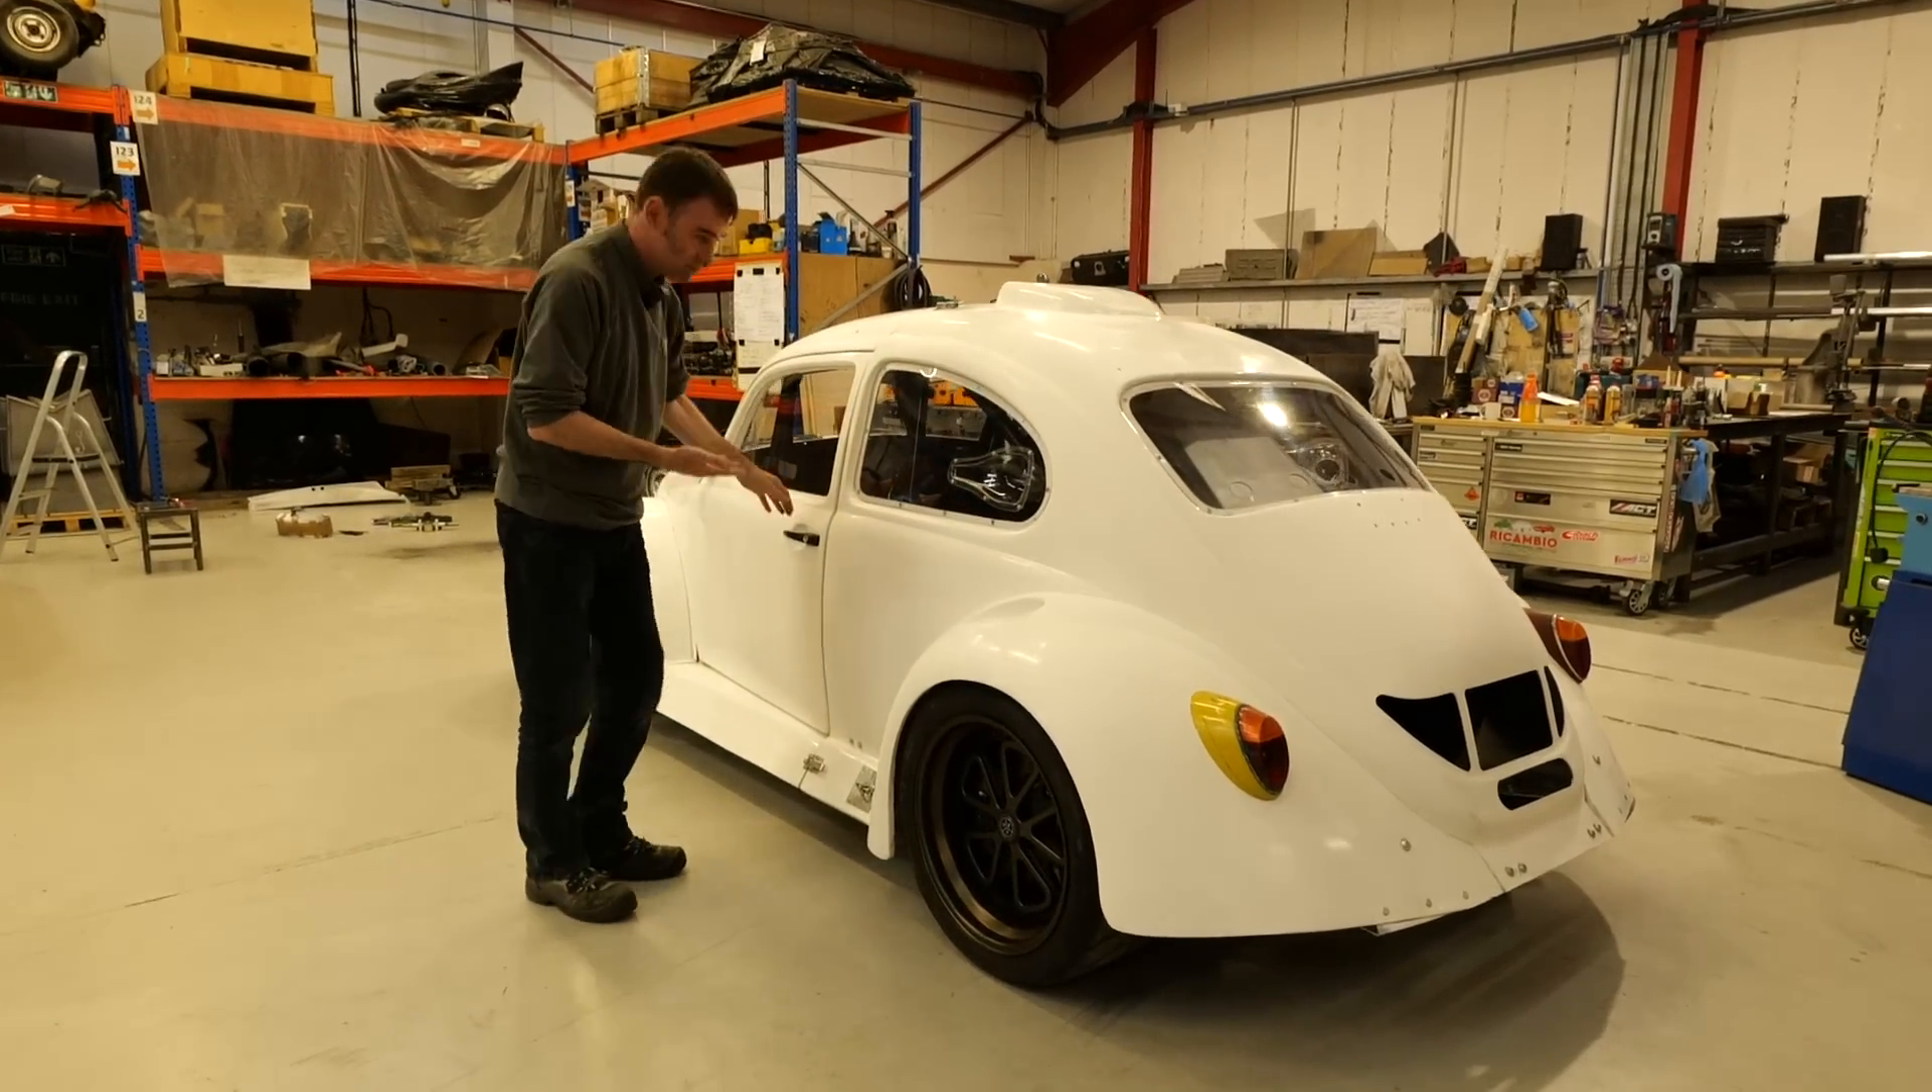So we've got the bodywork on, we've got the rear clip here, and we've got the doors on.